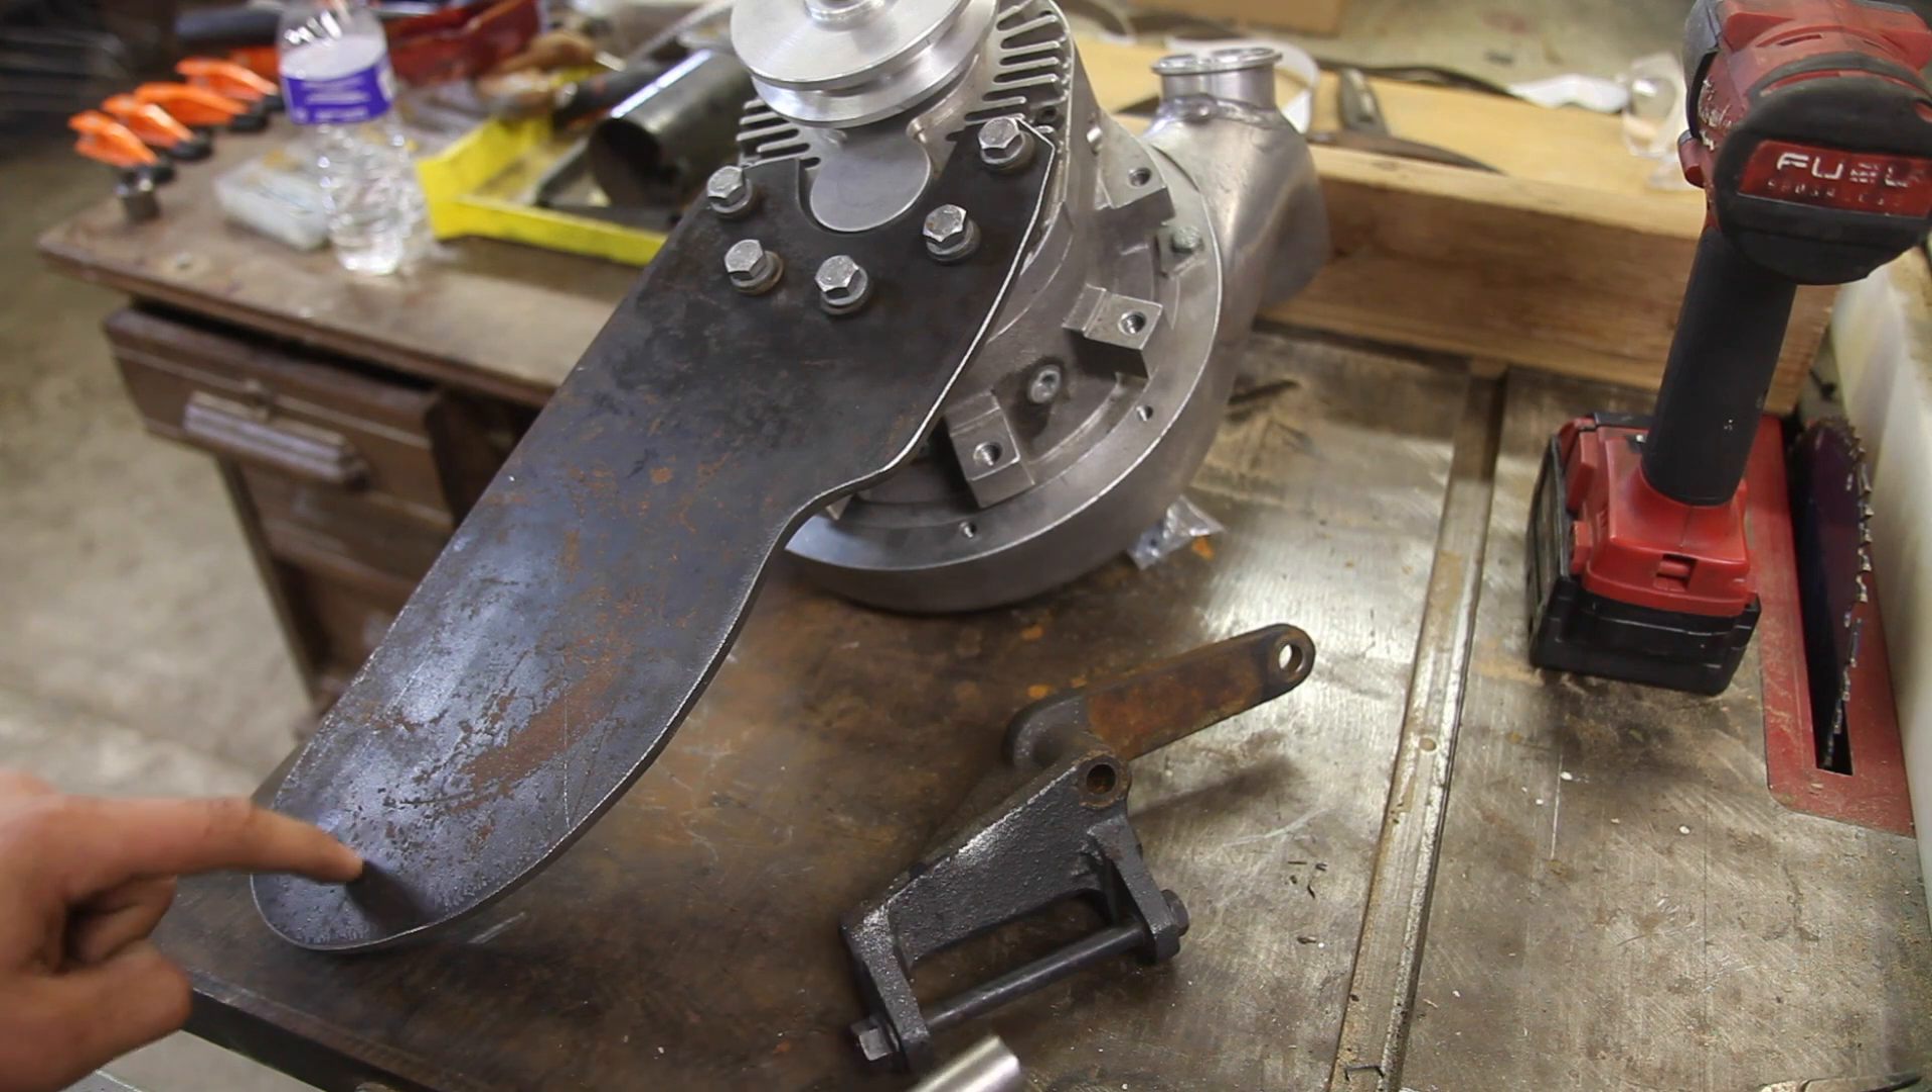So now I have the holes drilled and the mount bolted up to the supercharger.